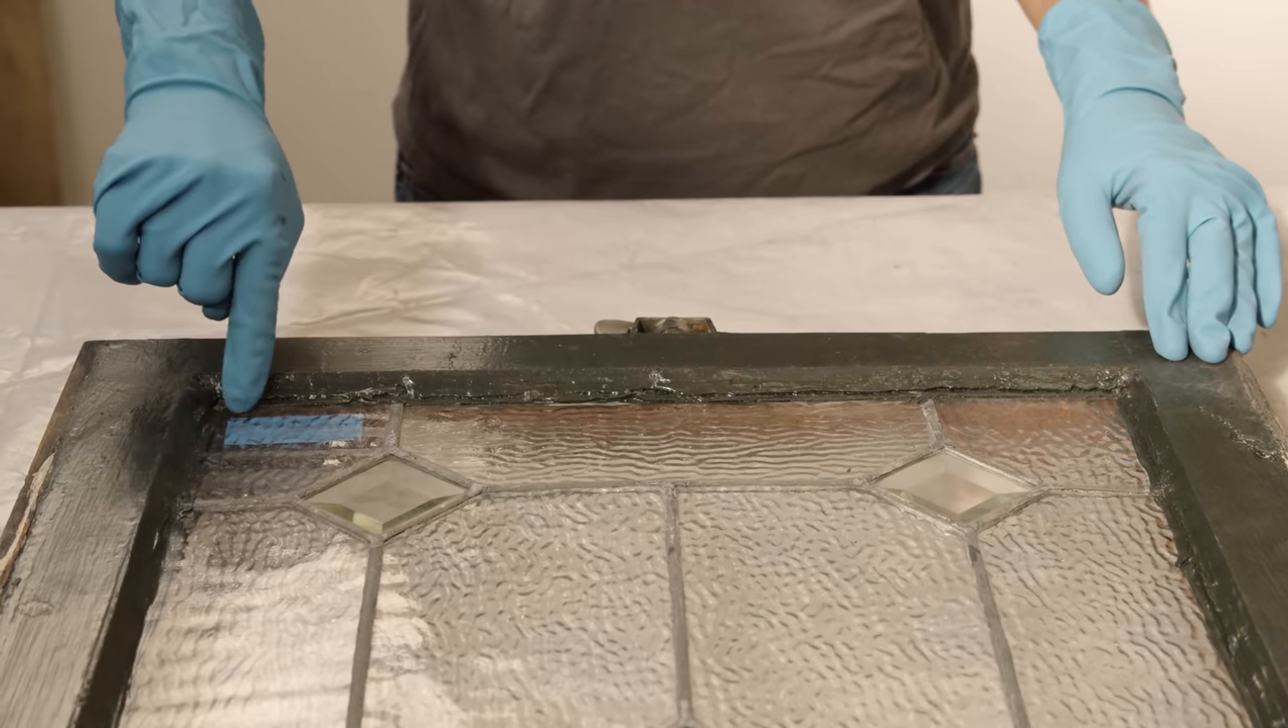Here you can see the exterior of the wooden sash, and it's been set in, the panel has, with putty.